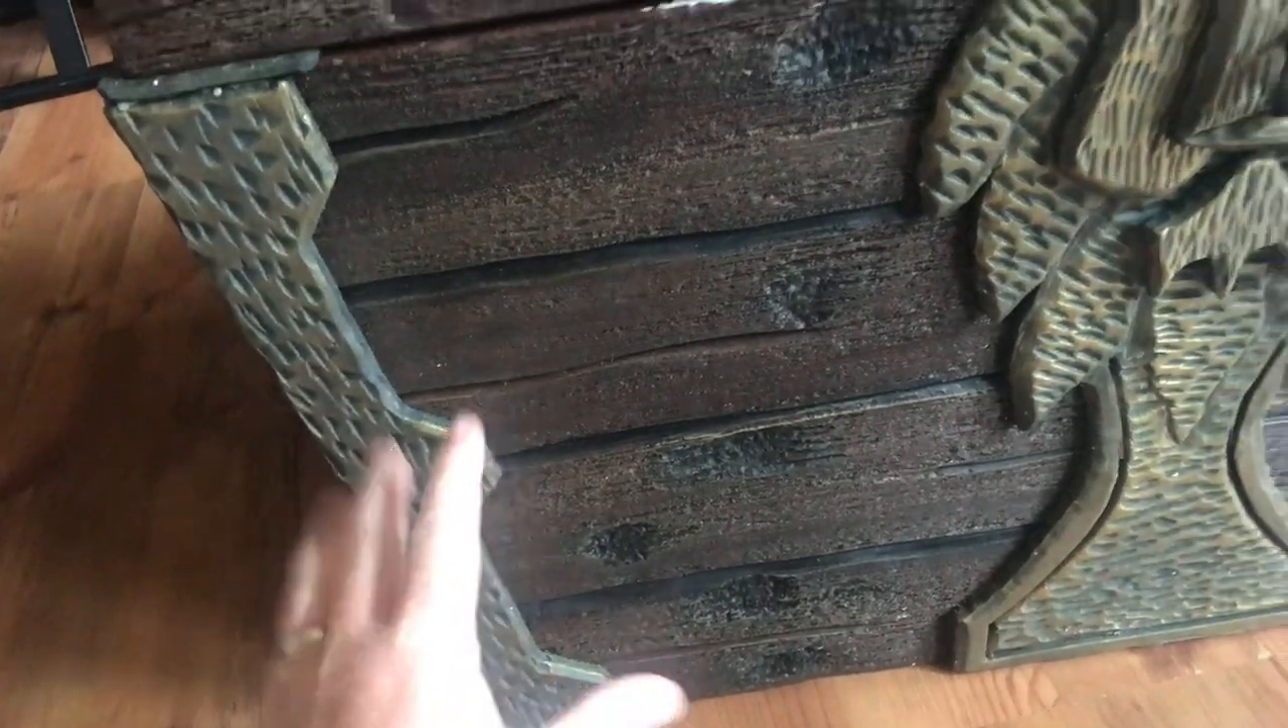Now as you can see the side trim is on everything's in place.